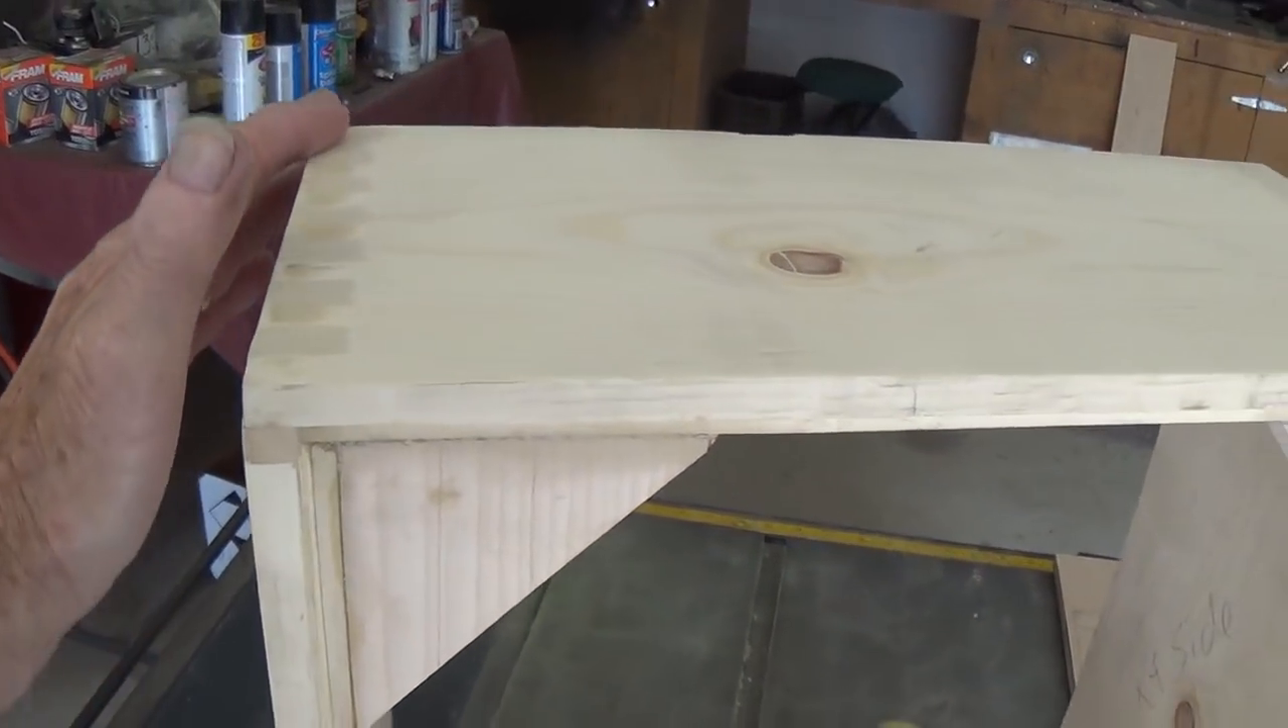I have not done any routering yet, but I've glued together the box joints and put in some gussets here that will make a whole lot more sense in just a minute.